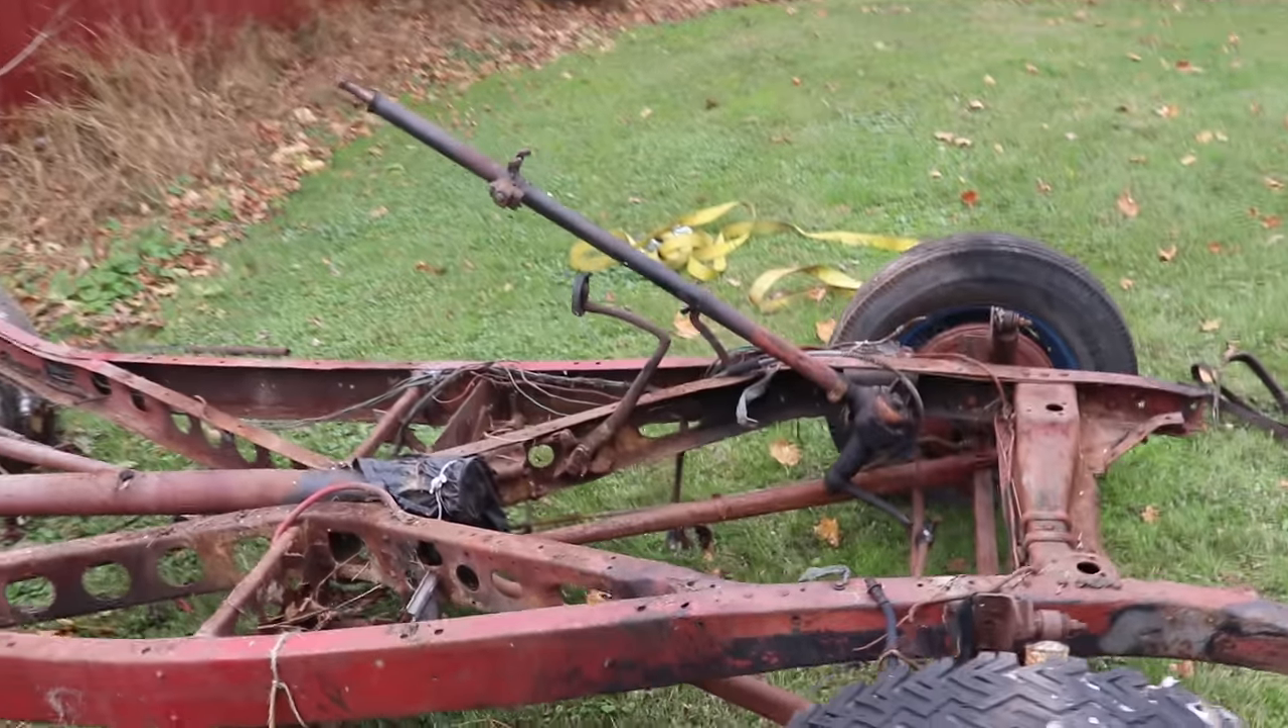All right, so bed's gone, now we have a frame.